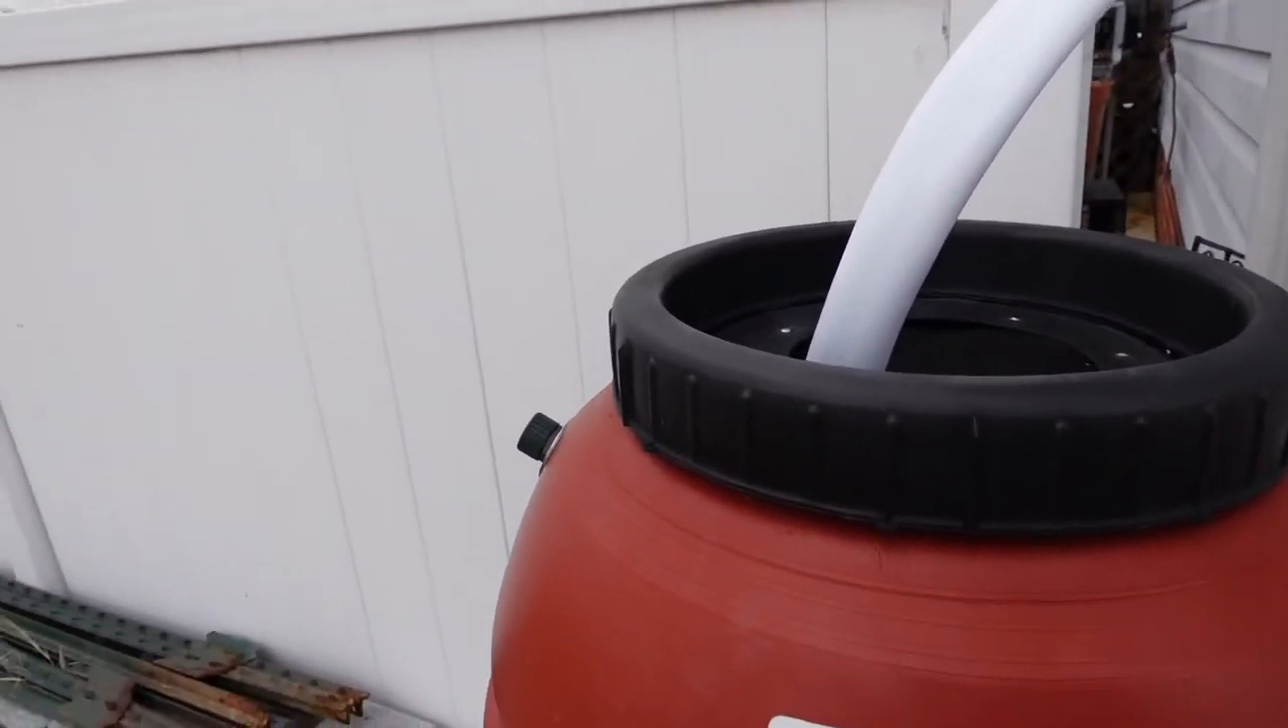Okay, so now the rain downspout is installed into a rain barrel.